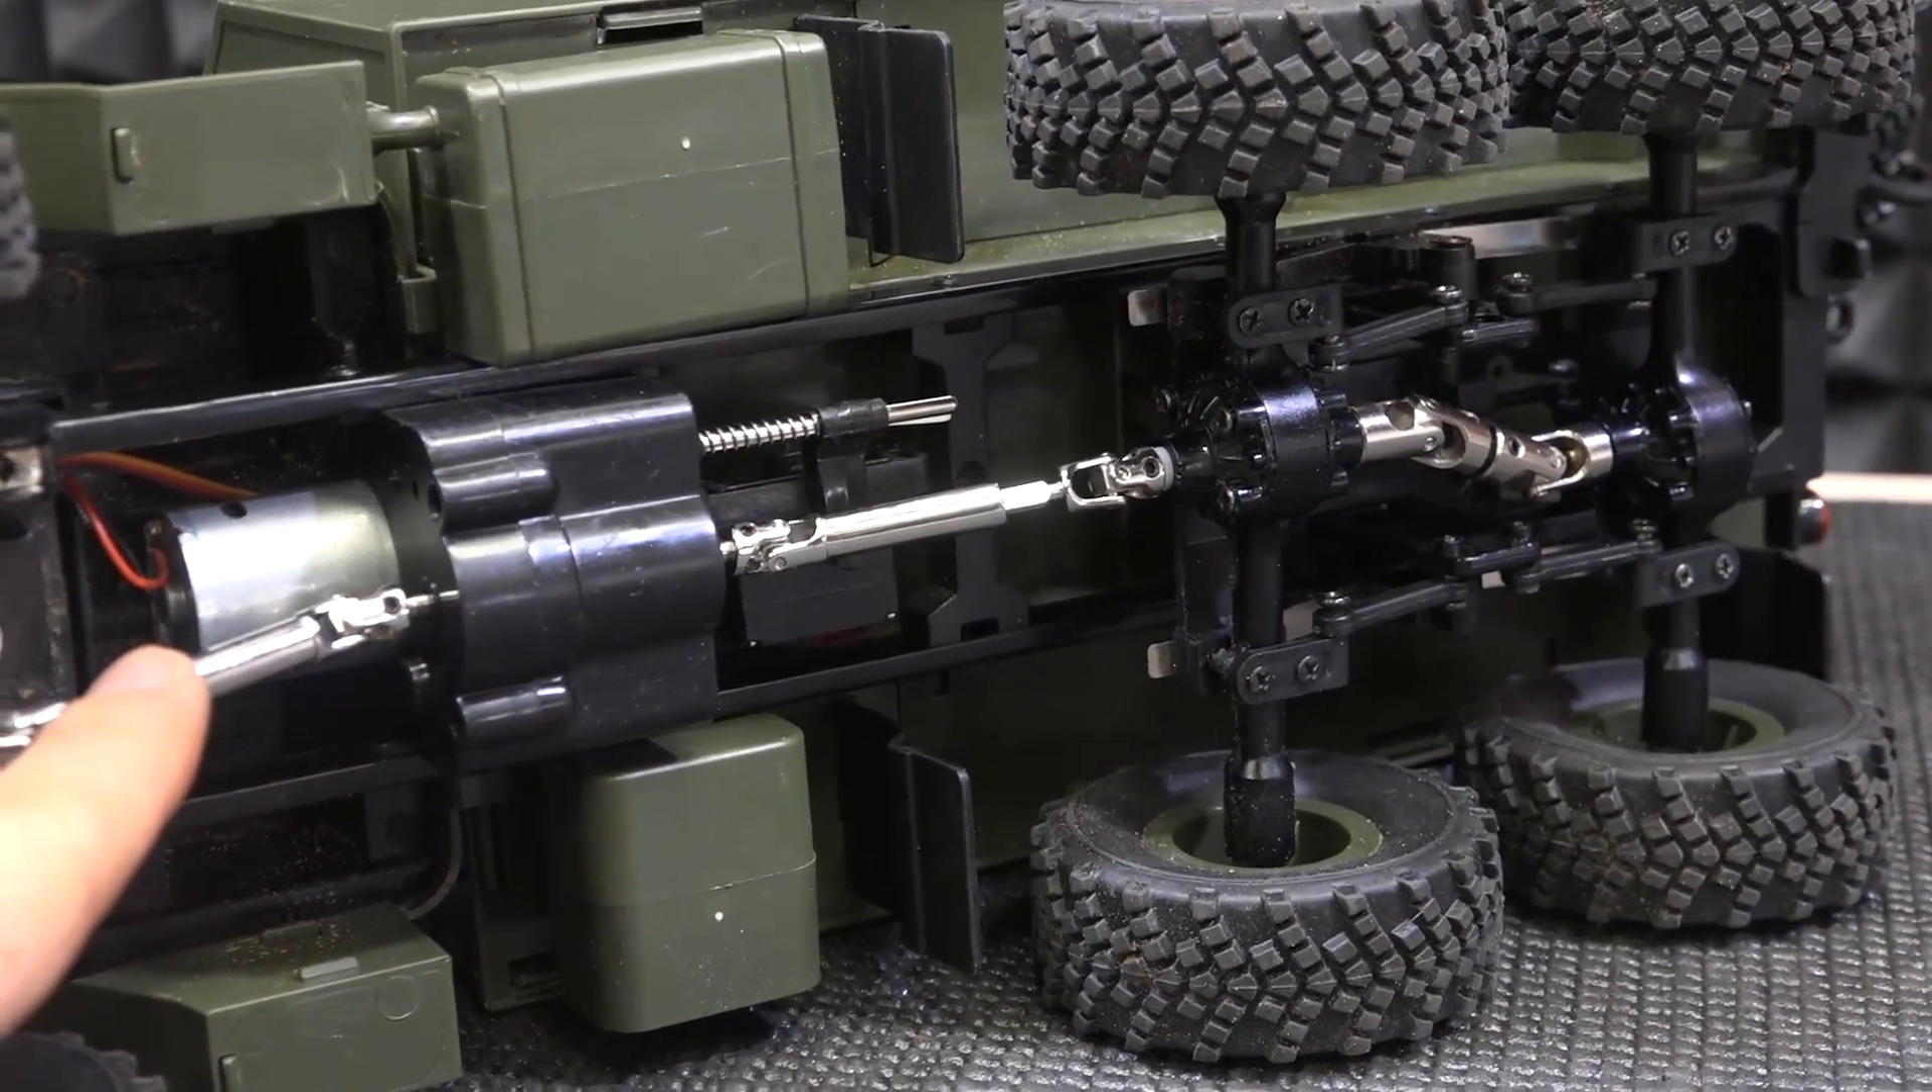Теперь все подключено. Карданчики все установлены.